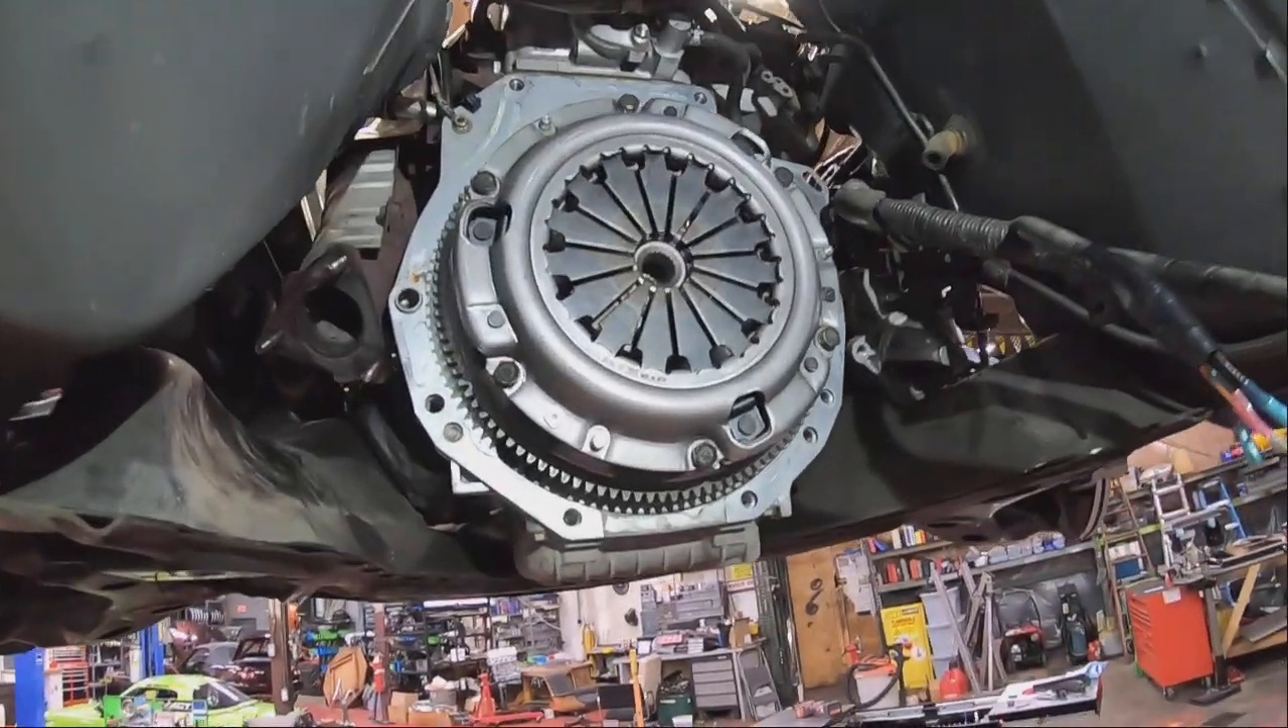We've got the new flywheel and clutch installed pressure plate.